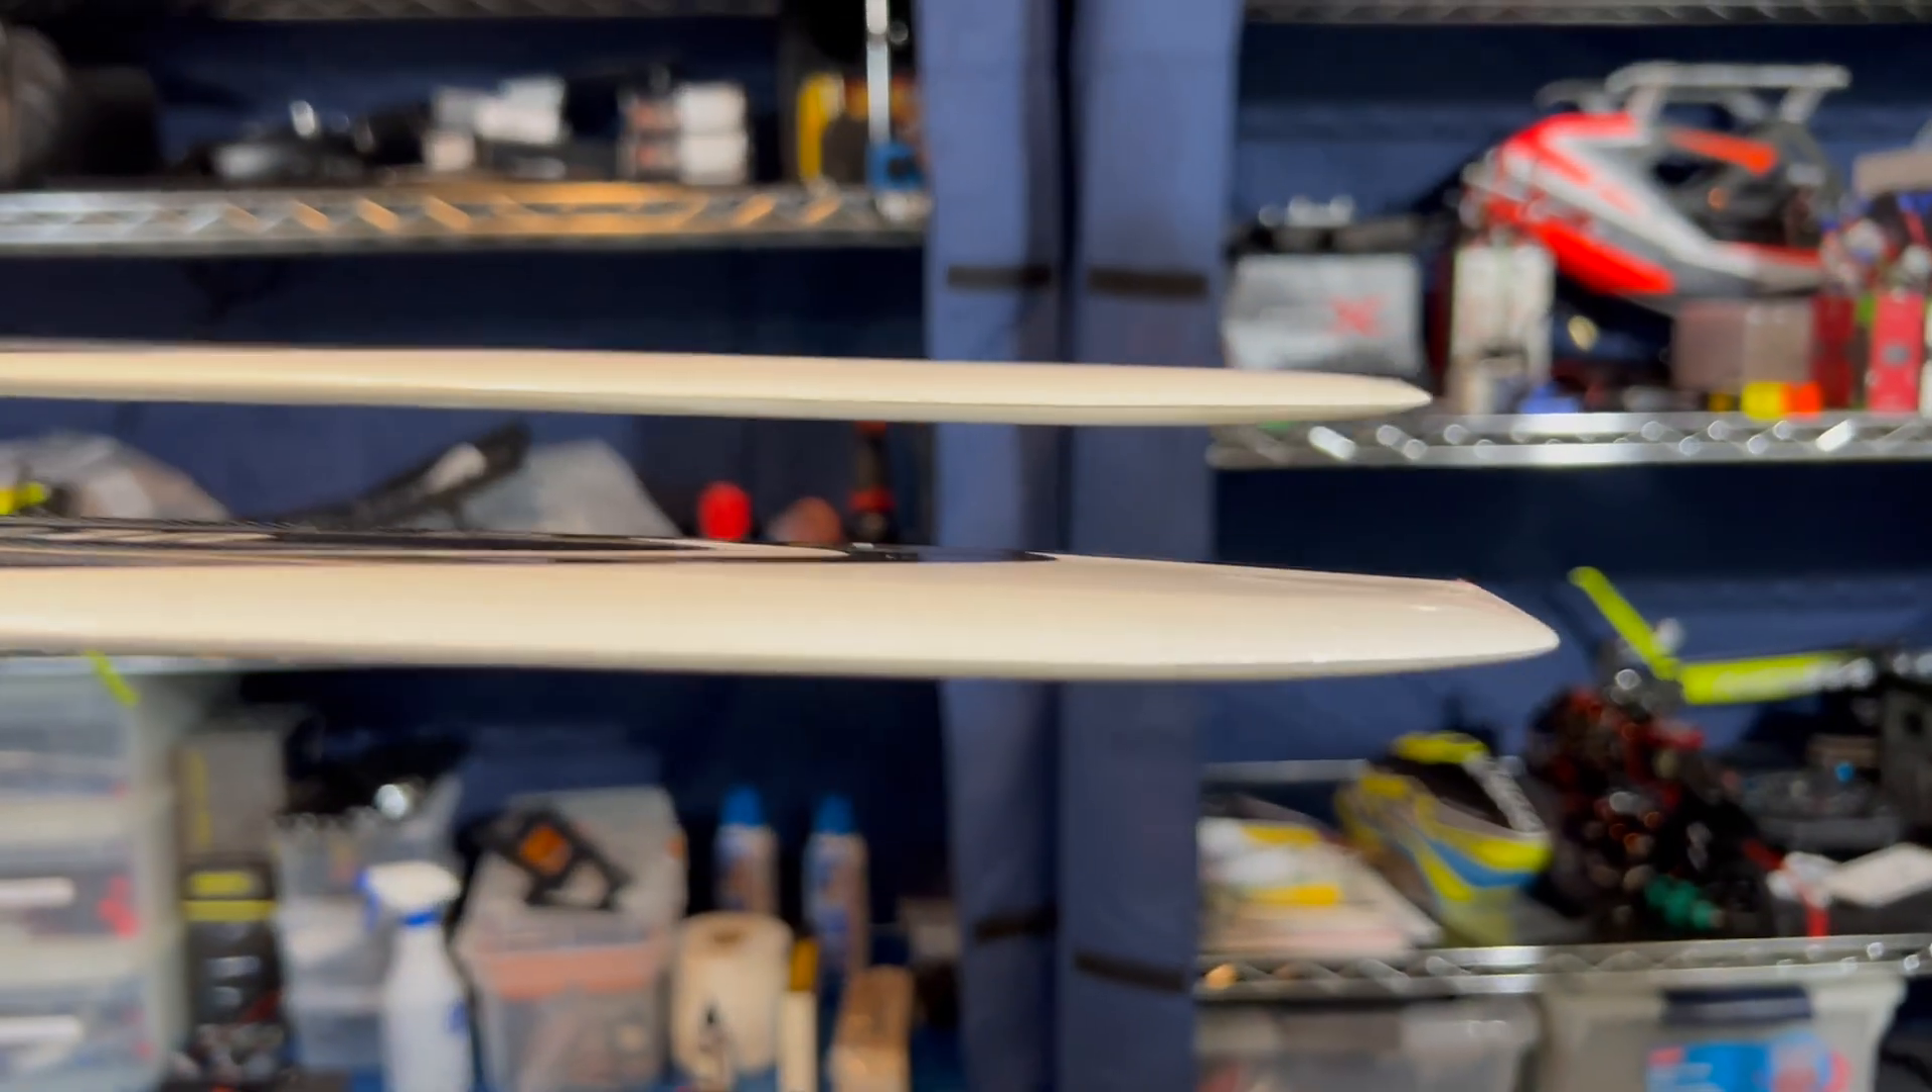As I can see here uh this is the master blade and I can see that this uh uh other blade is not in the same plane. So basically they're not tracking.